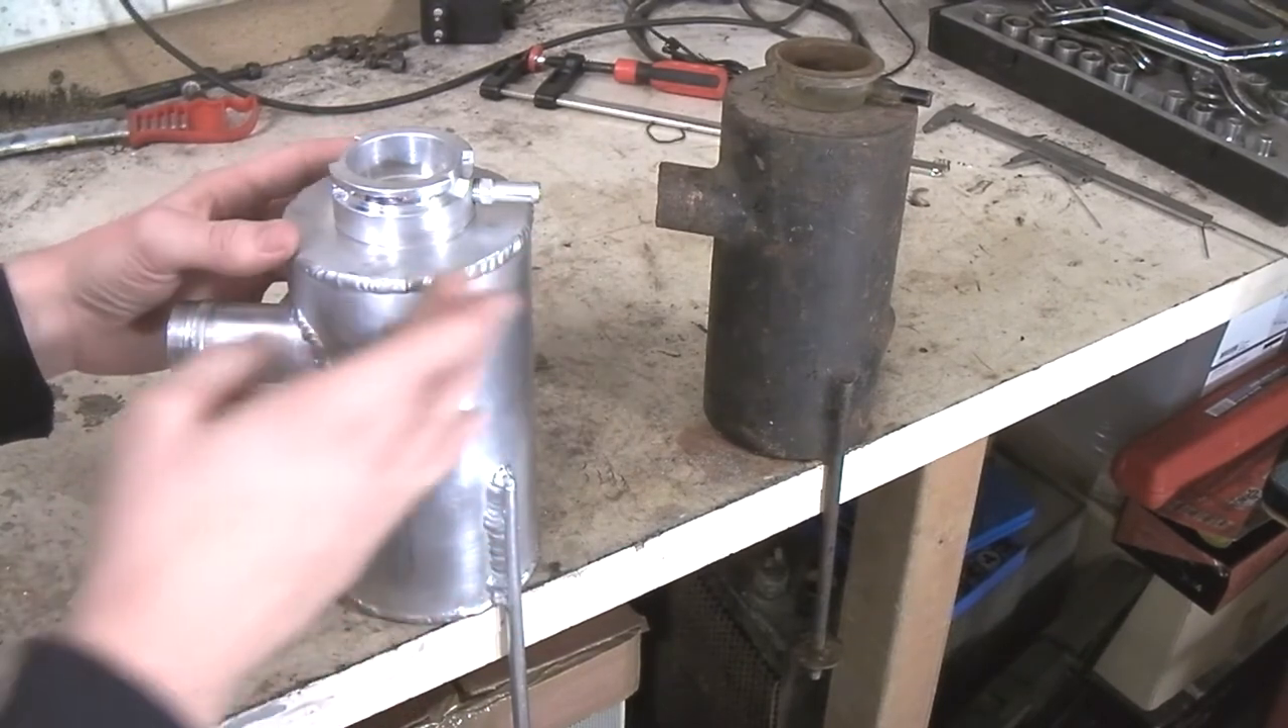So I've finished welding up the complete coolant tank, as you can see, this is the one that I made, this is the original one.